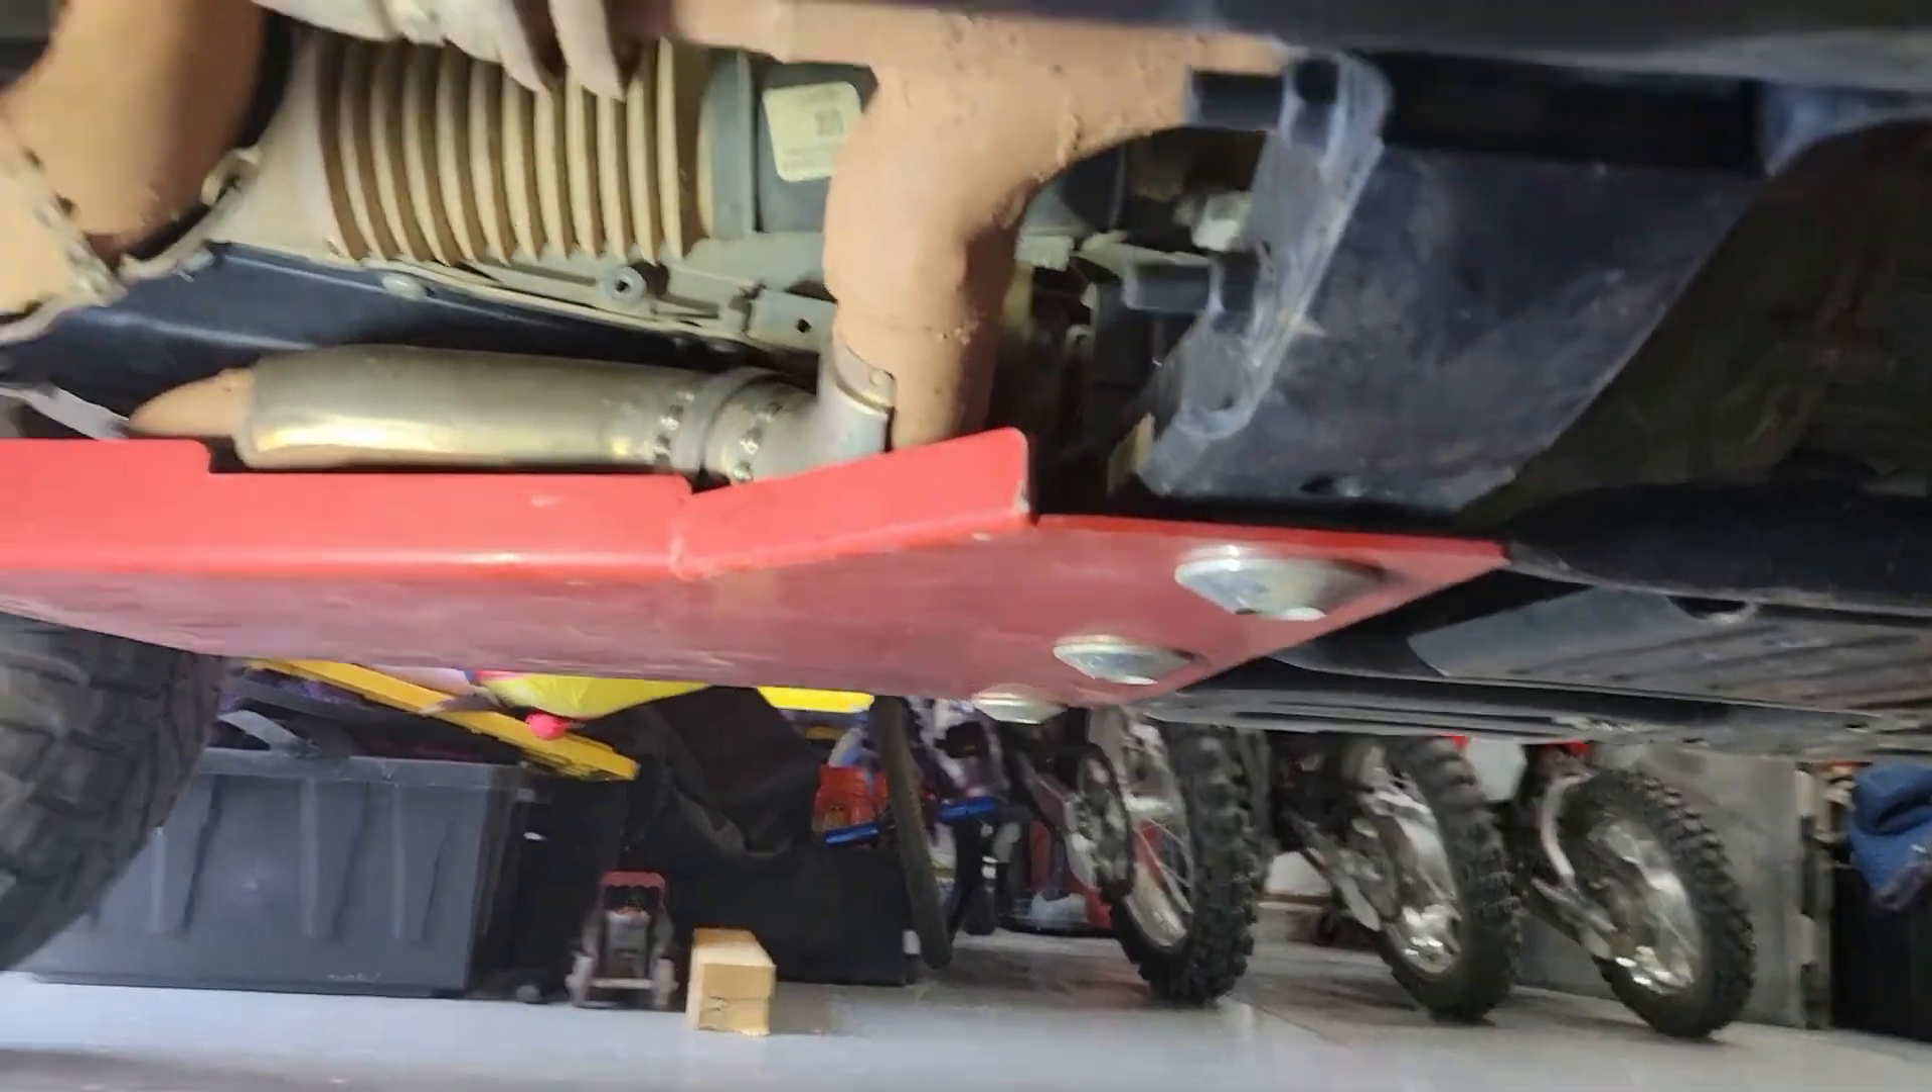As you can tell in my first video, we do have the engine slash transmission skid plate on here already.